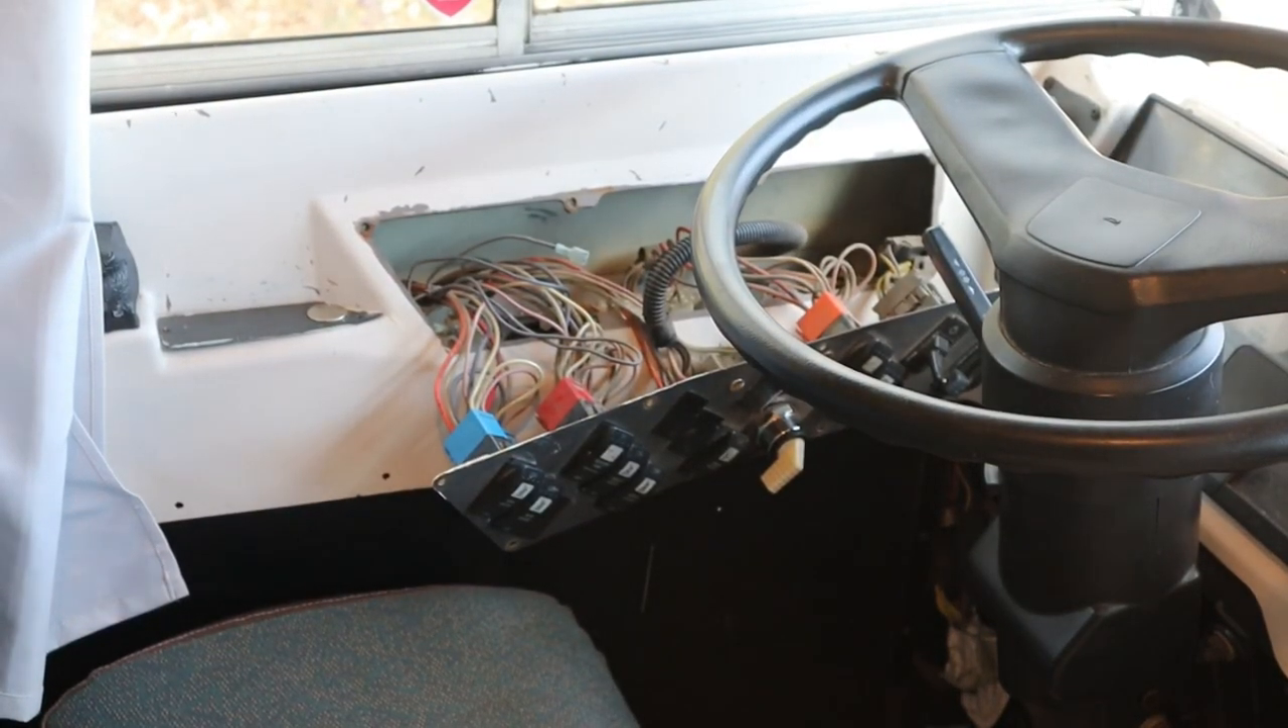So here you'll see I've already taken the switchboard off.